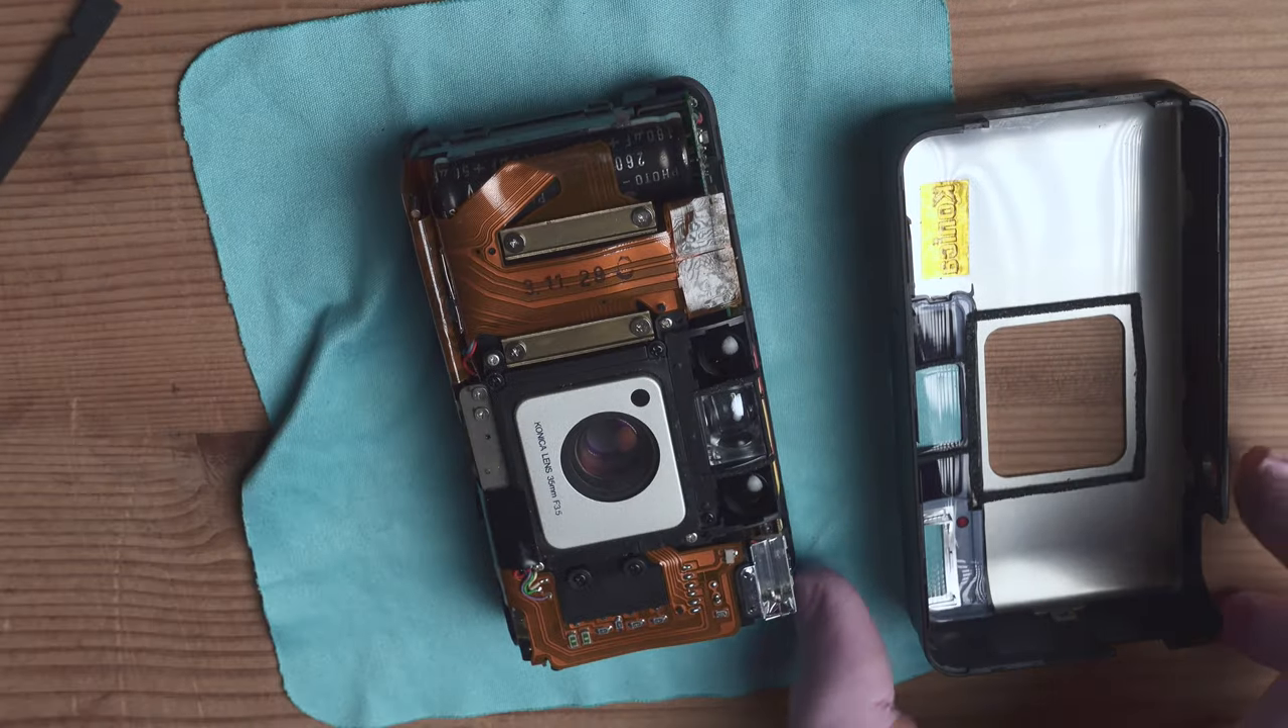Now we have the camera out we can put the front panel to the side.